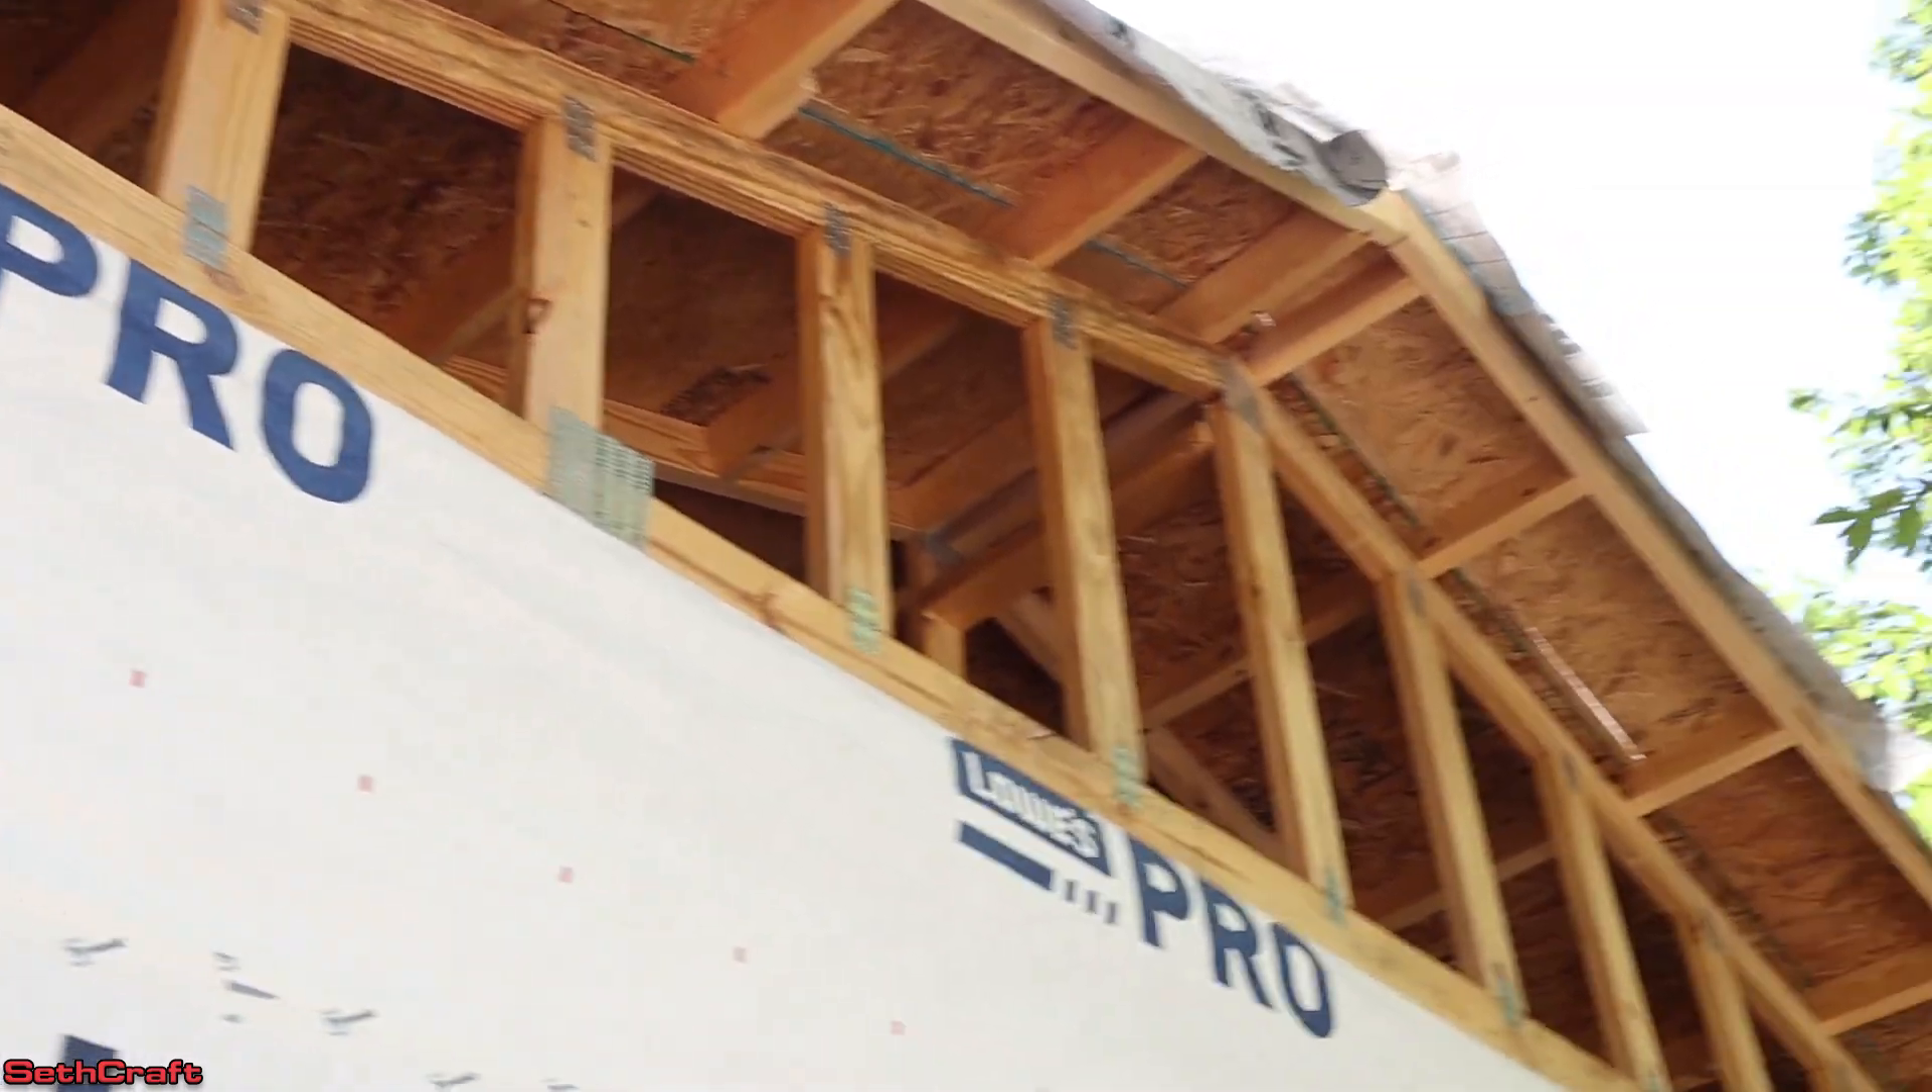So the gable end right now is exposed or open and so I need to get my OSB sheathing and Tyvek up there before I put in anything else.